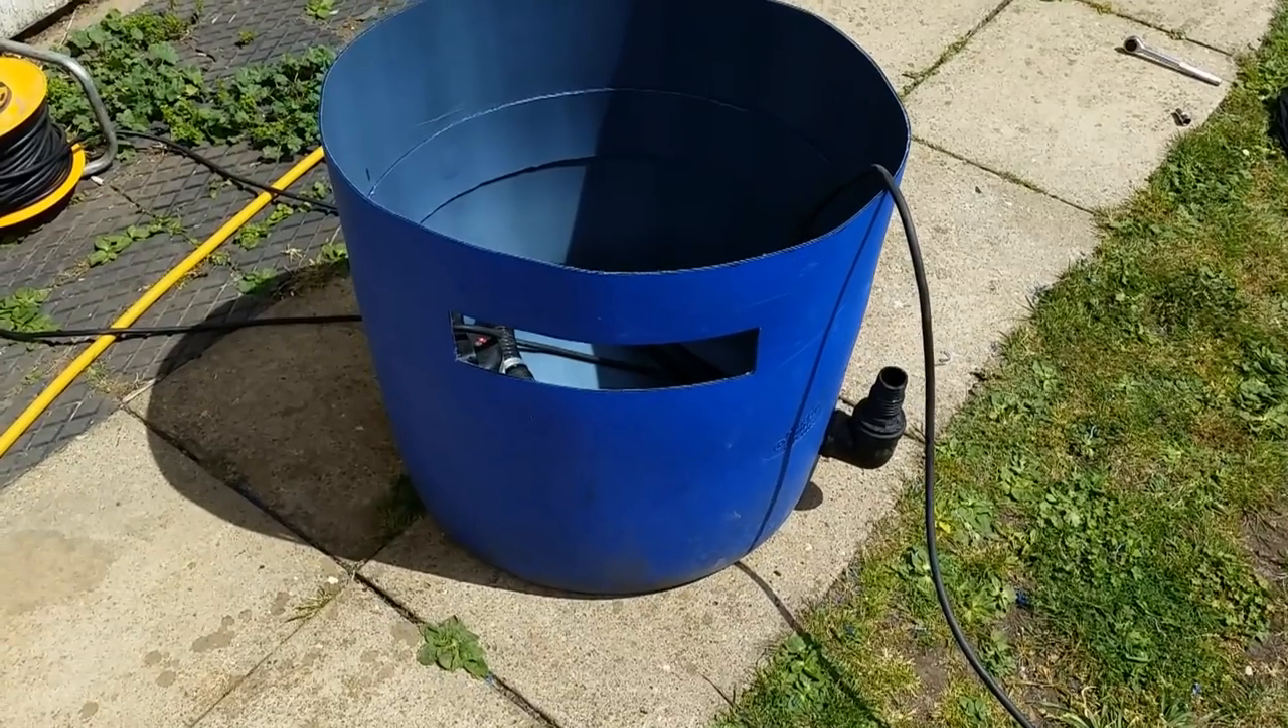You can see I've put my a outlet on the side of the tub there.